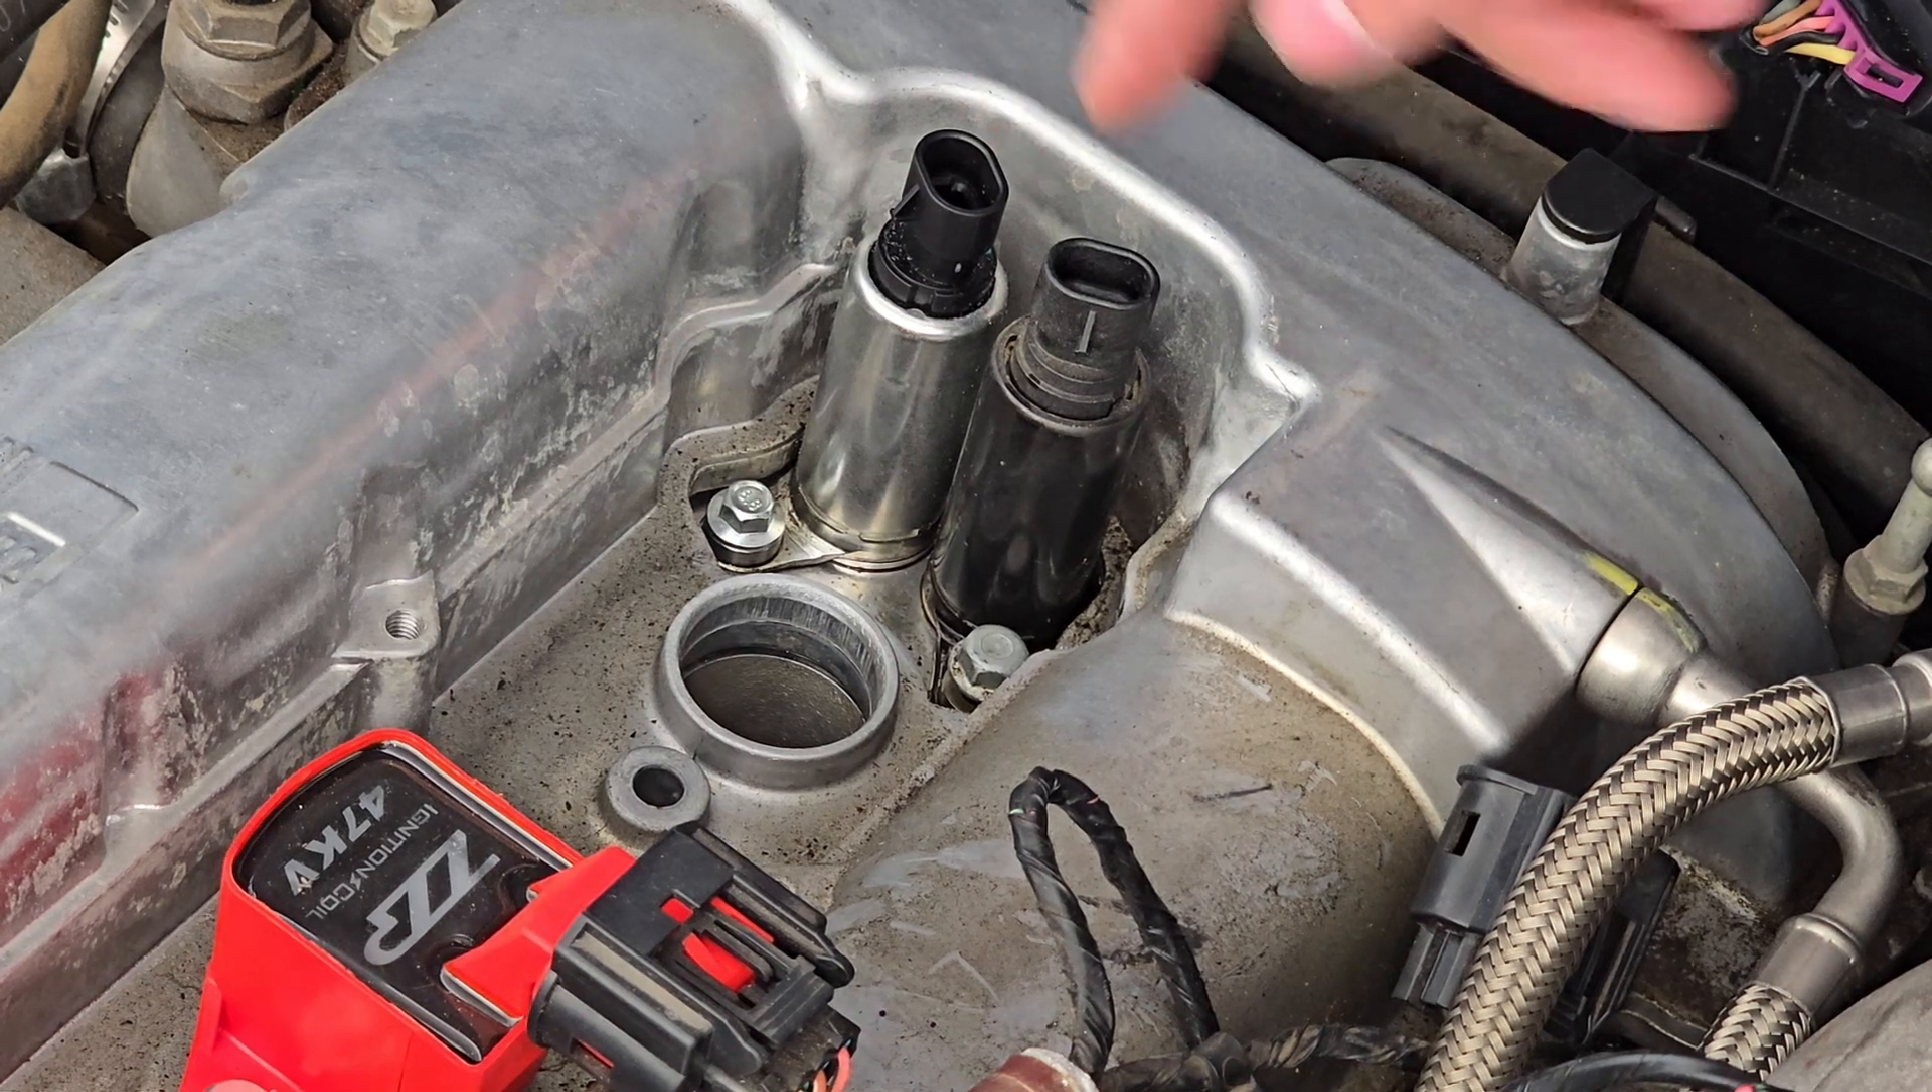As you can see, I went ahead and removed my coil pack.